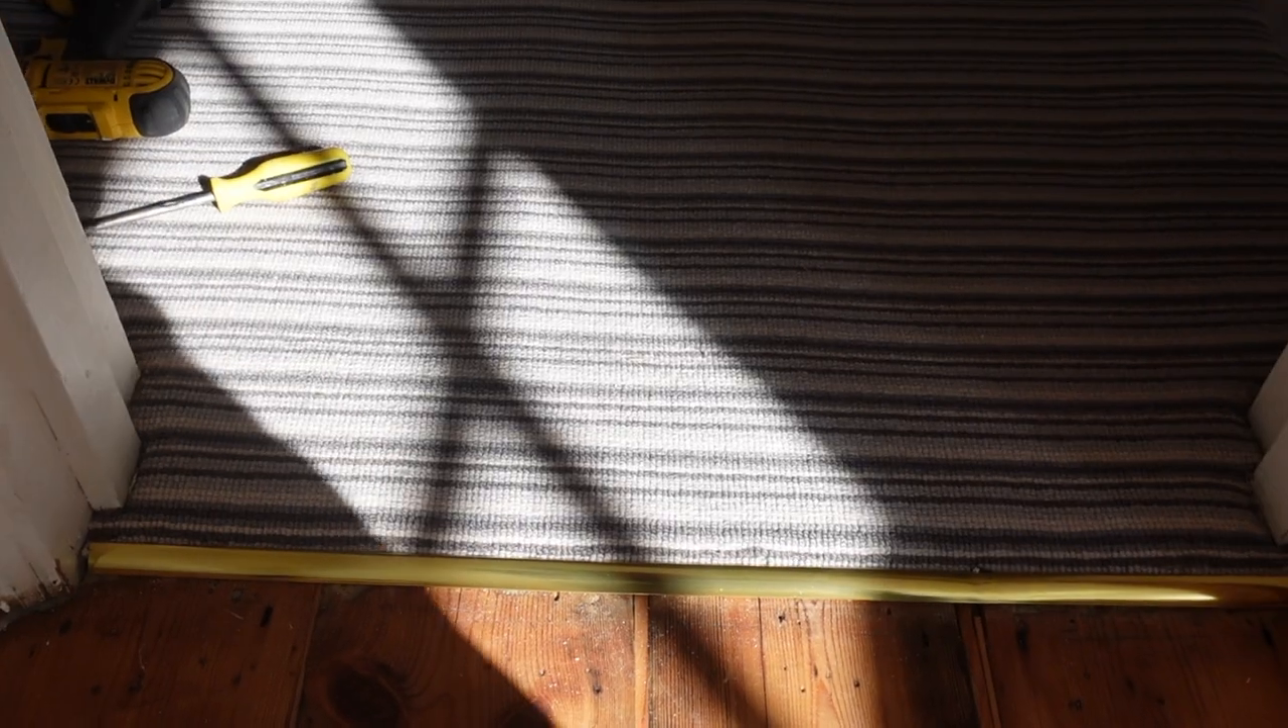I've just fitted this carpet strip and I'll peel away this protective film.